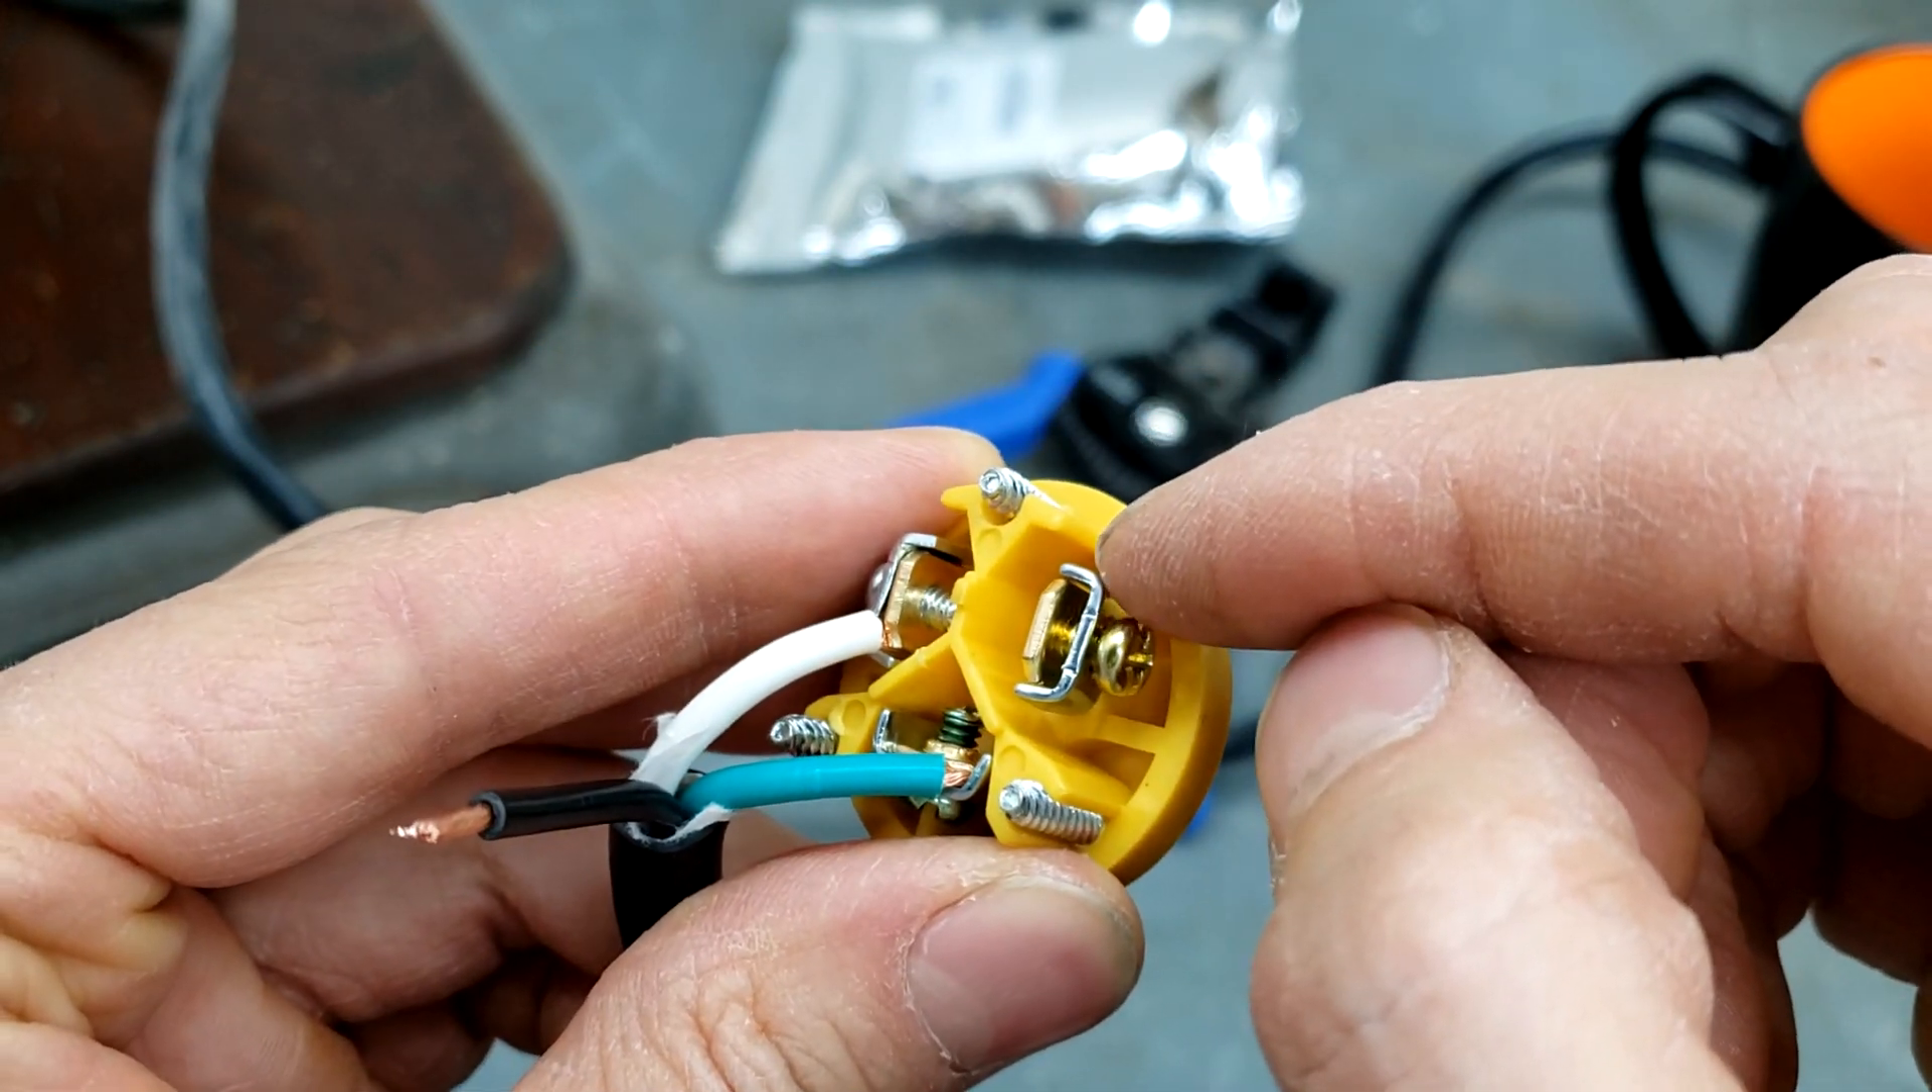And the front plate, you can see now that it's disassembled, there are three little connectors exposed on the inside.